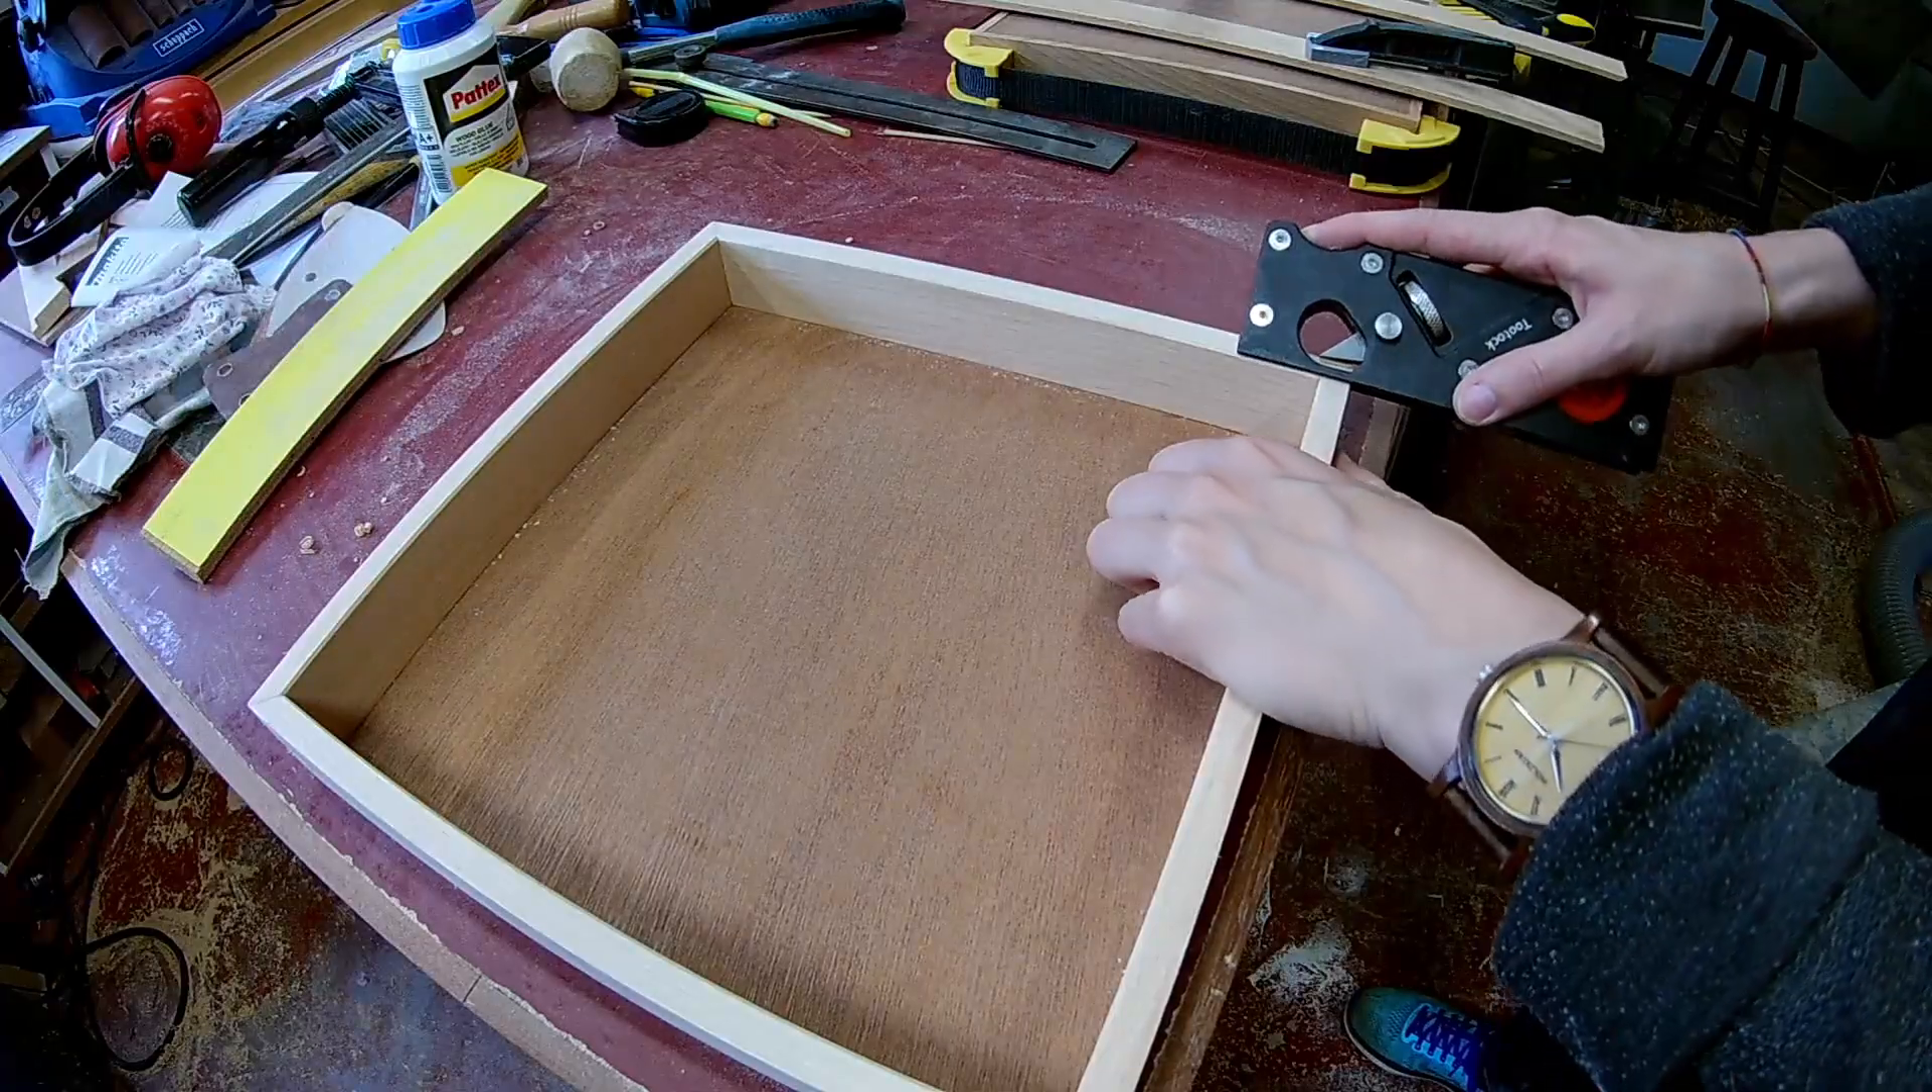Now that the box is assembled, I can use the shoulder plane again.